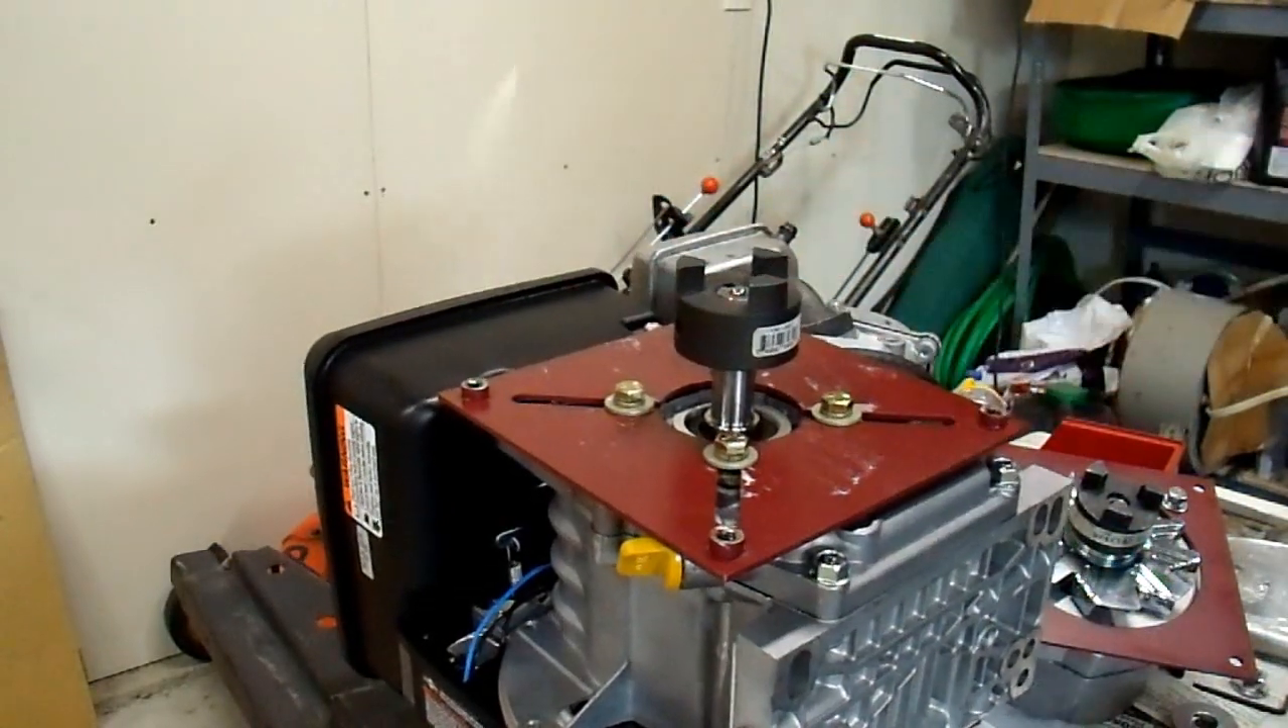I have the plate mounted to the engine now.